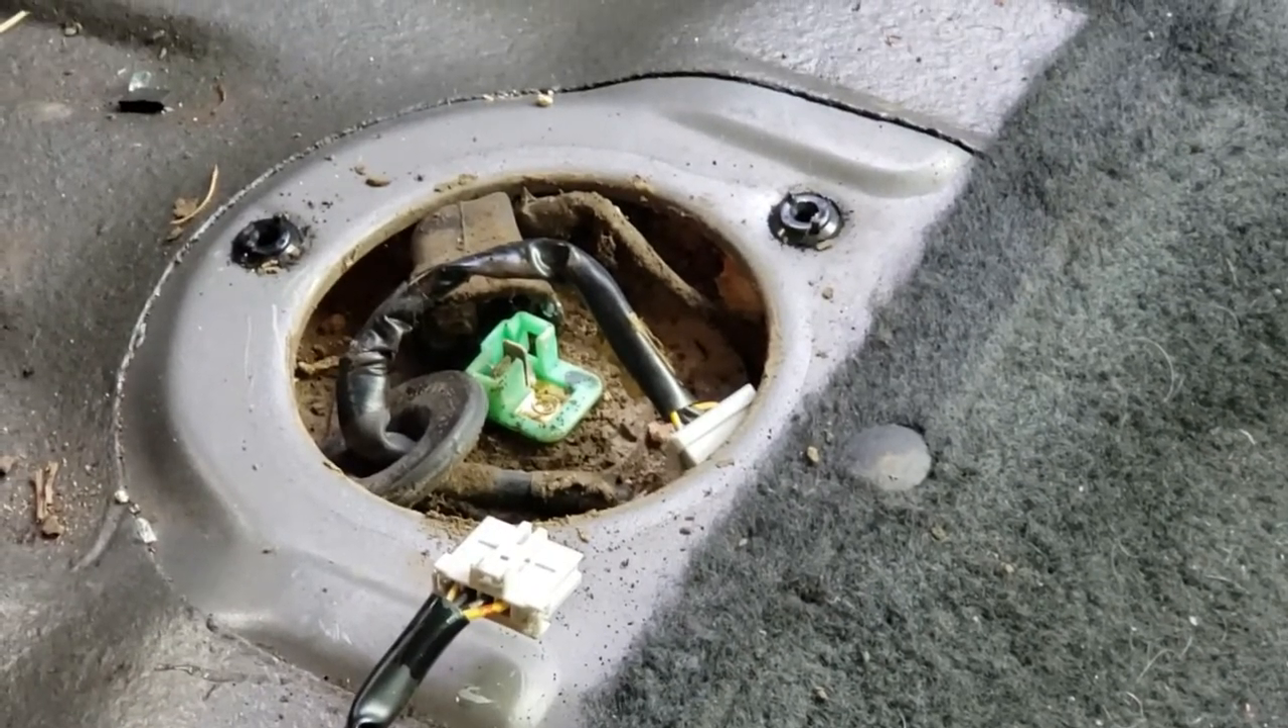Okay we've taken the fuel sending unit cover off disconnected the power wires and leads and tucked them back down.